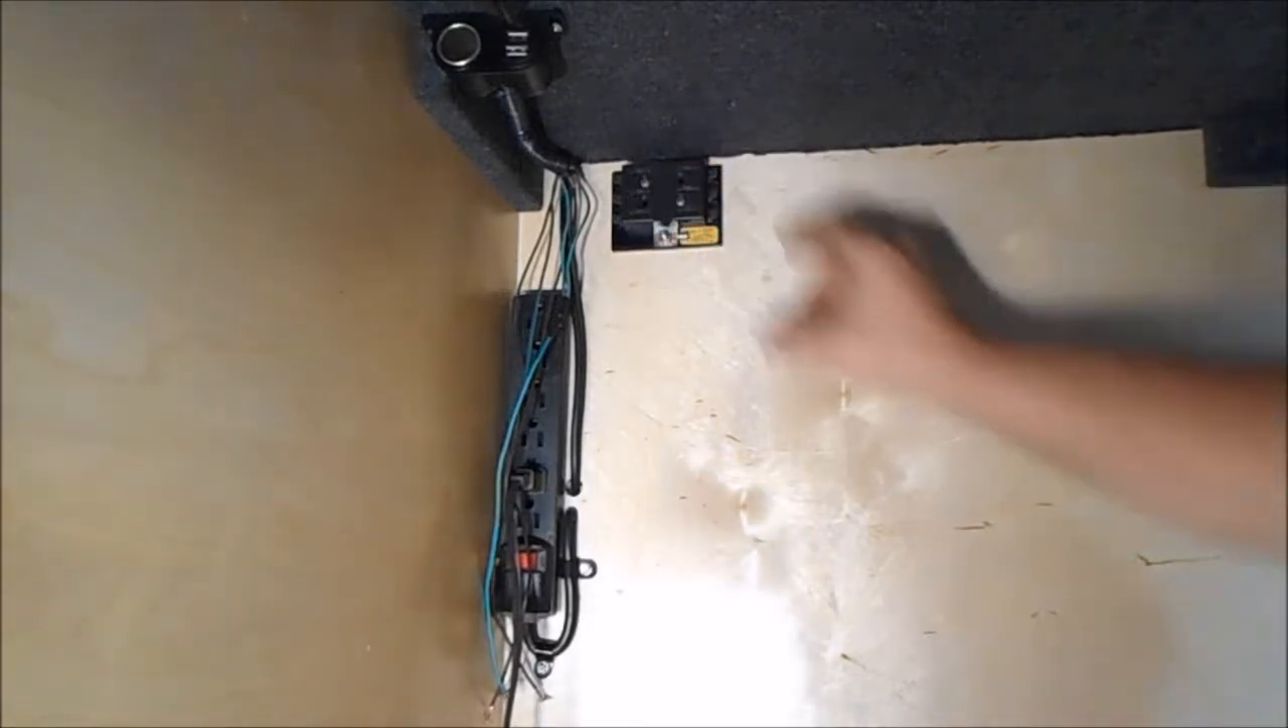We got a nice little fuse box in there now.